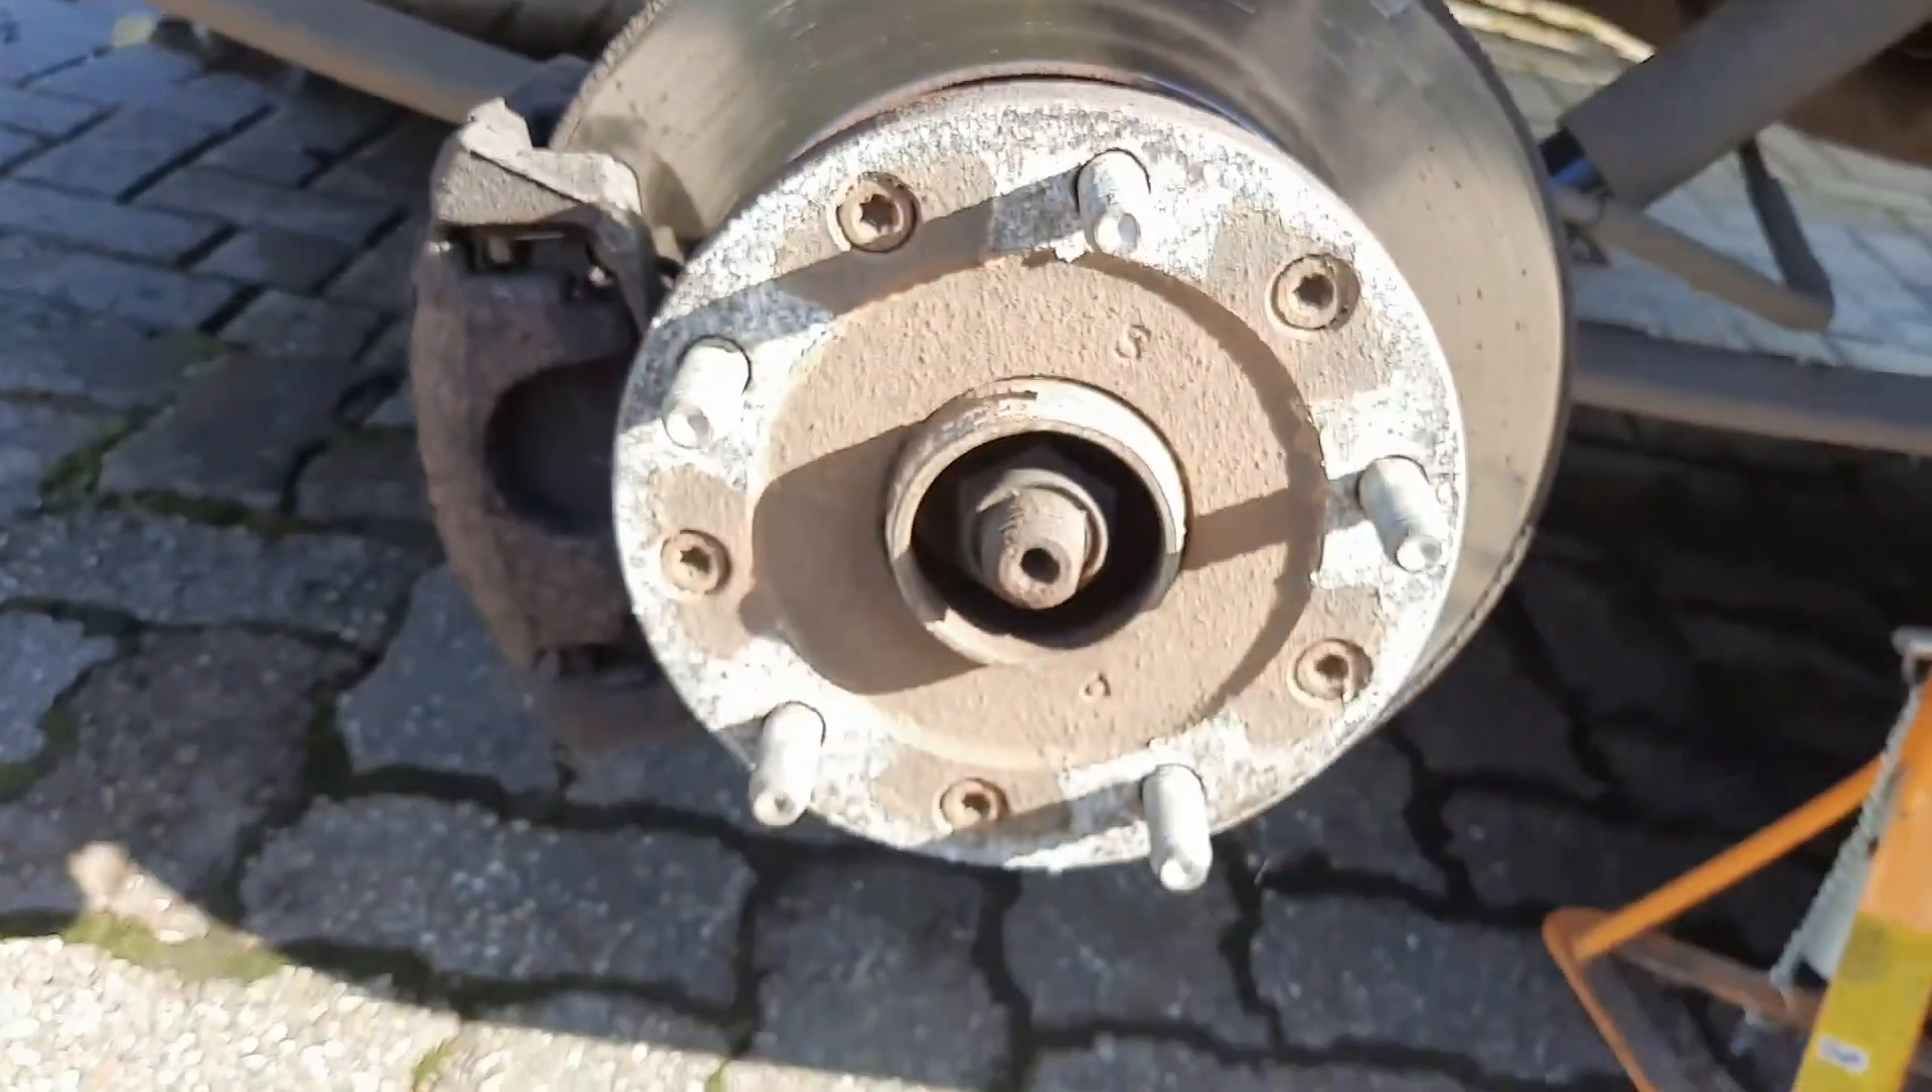OK, now you've got the wheel off, let's have a little look.